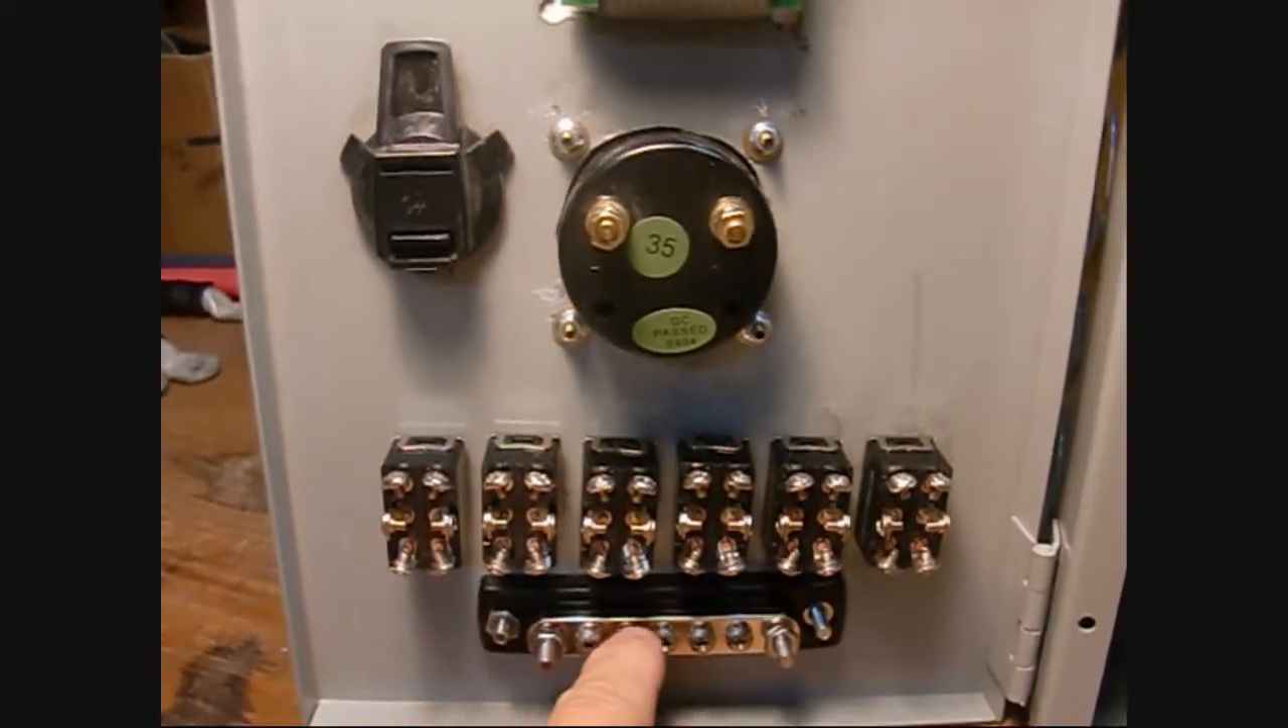Inside you can see we just have the parts cut out and mounted.